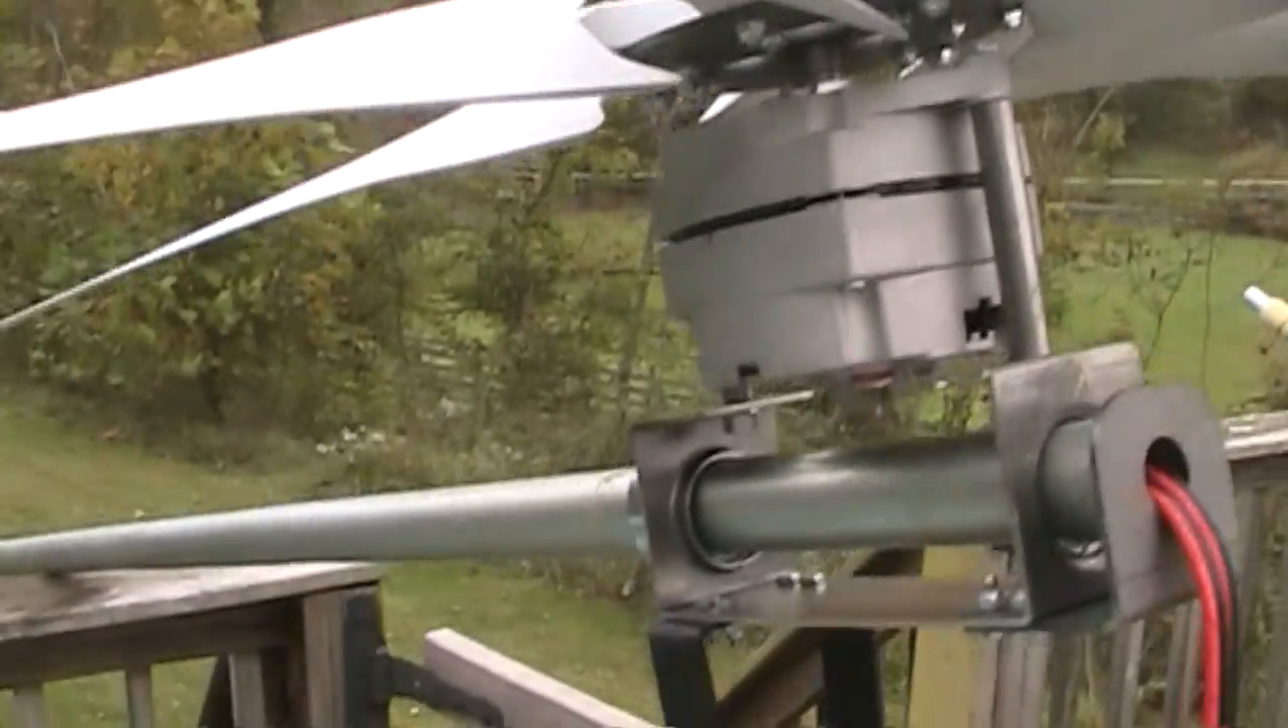All righty, we got the turbine mounted onto the end of the conduit here.